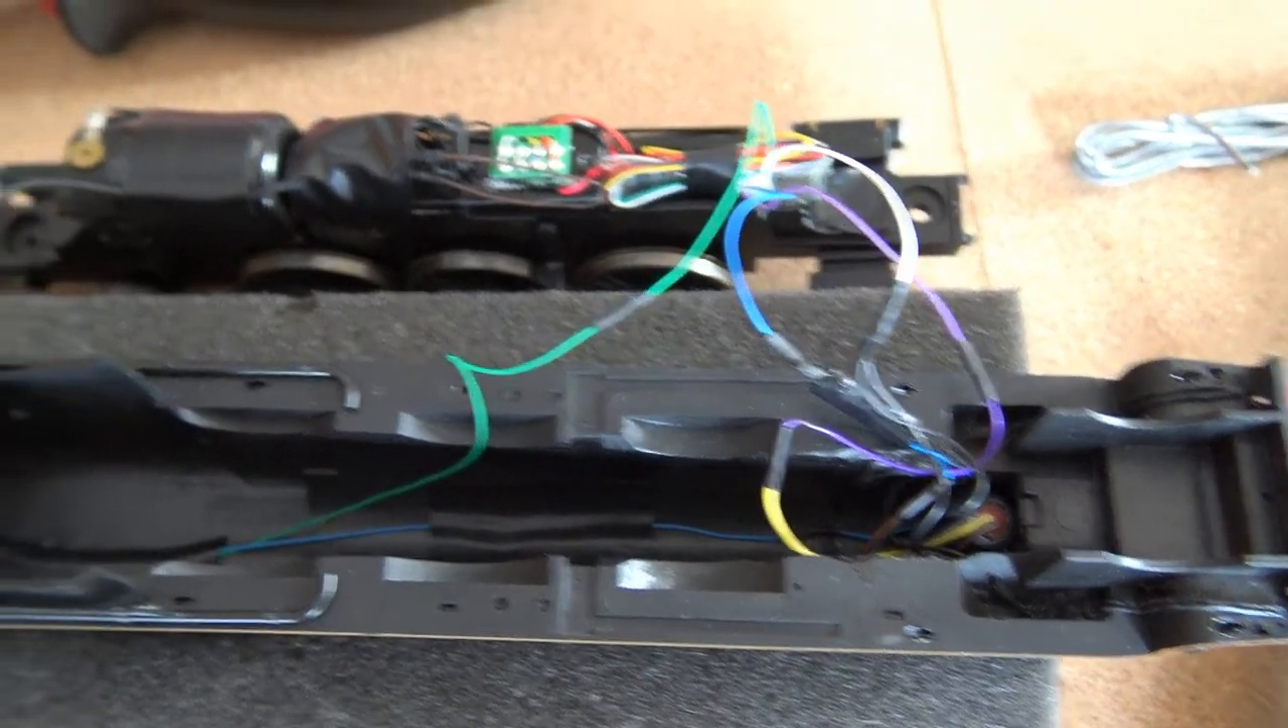Right as you can see I've got the body off now so you can see all the wires and it's more easy explaining.